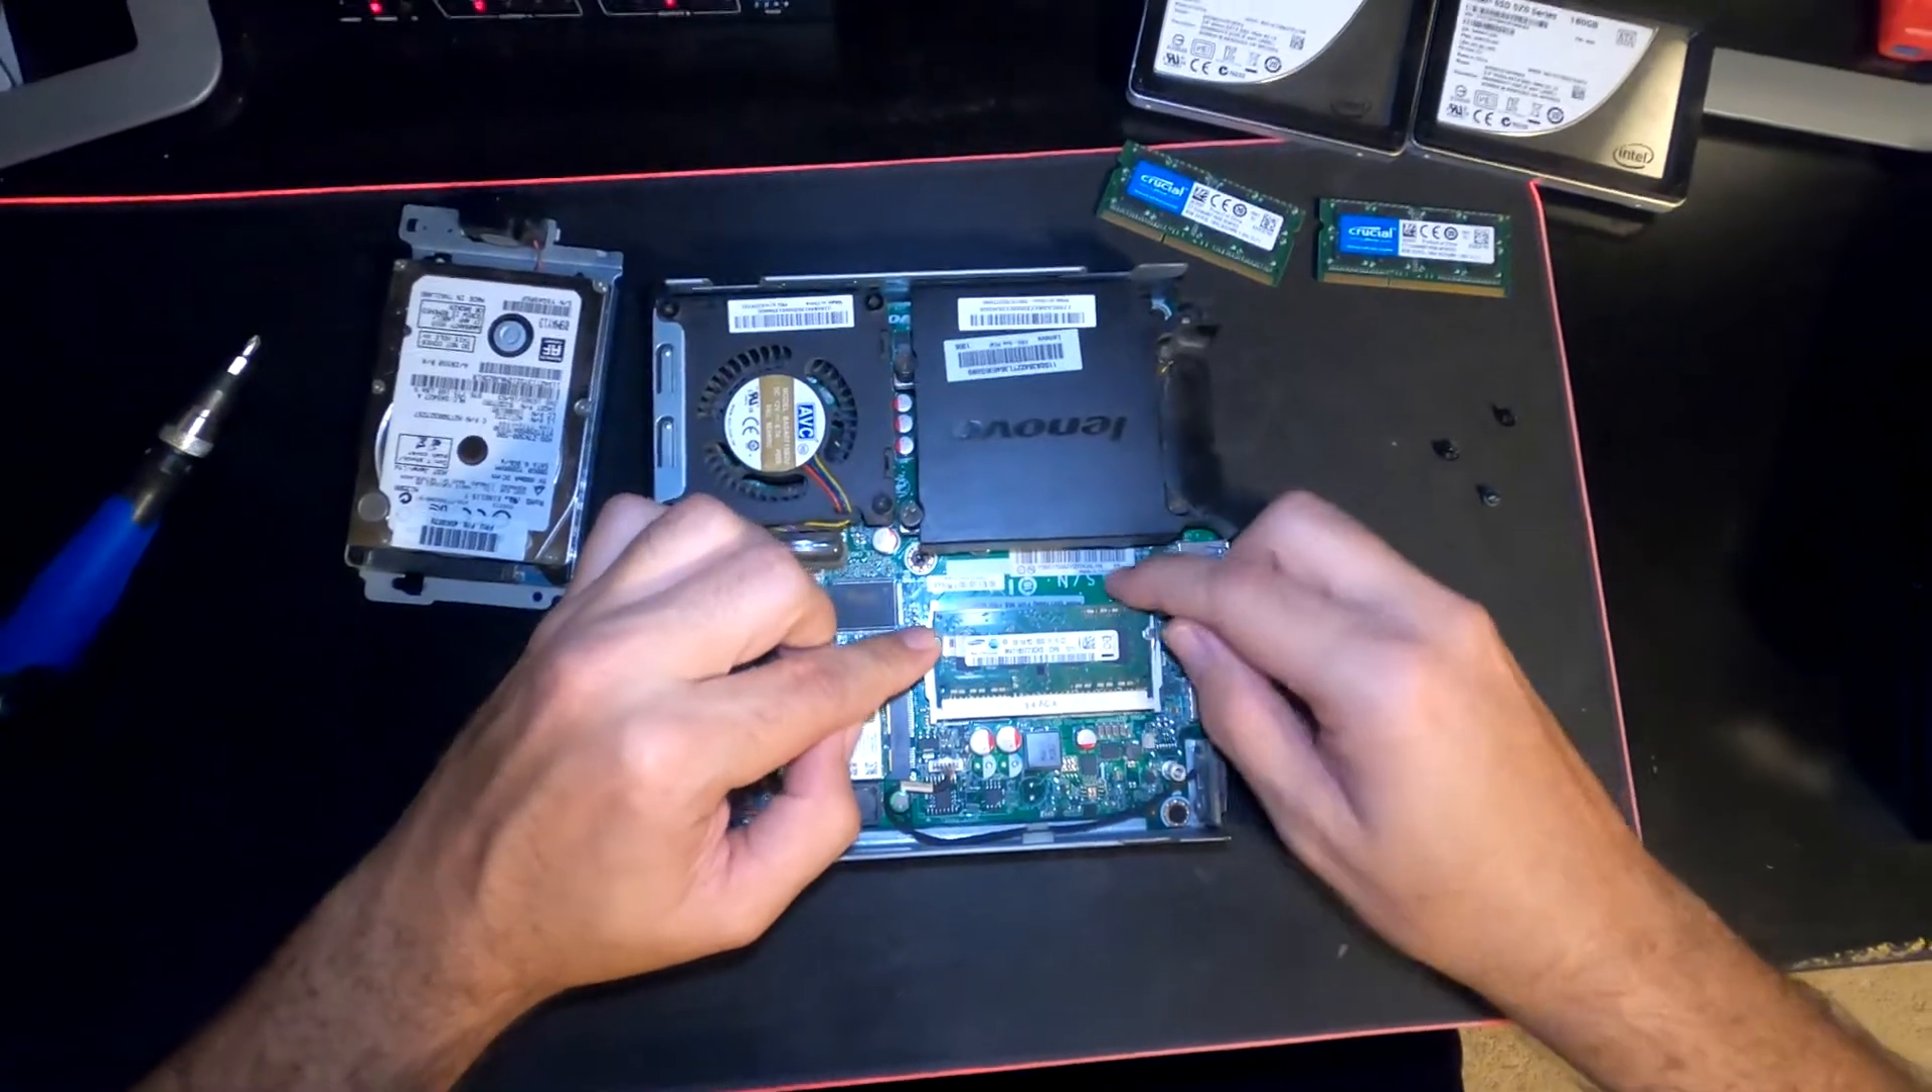So now you have the hard drive out.